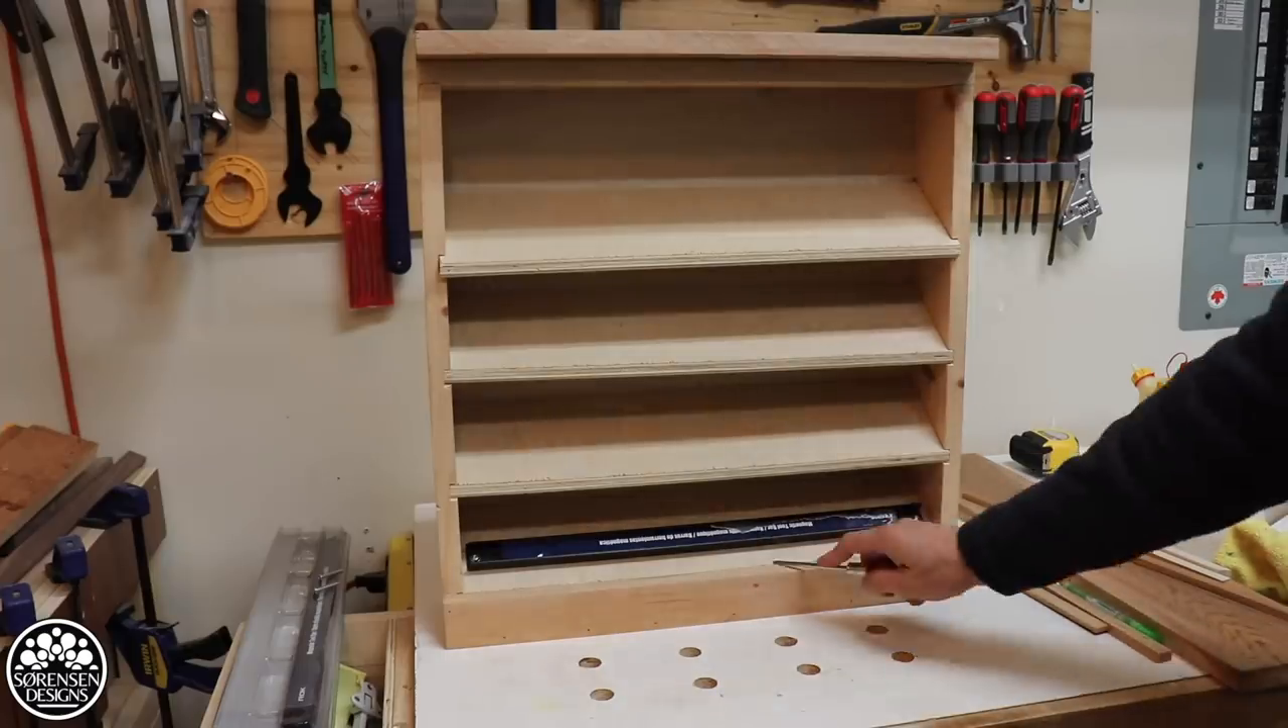So now I've got the top and the bottom on.